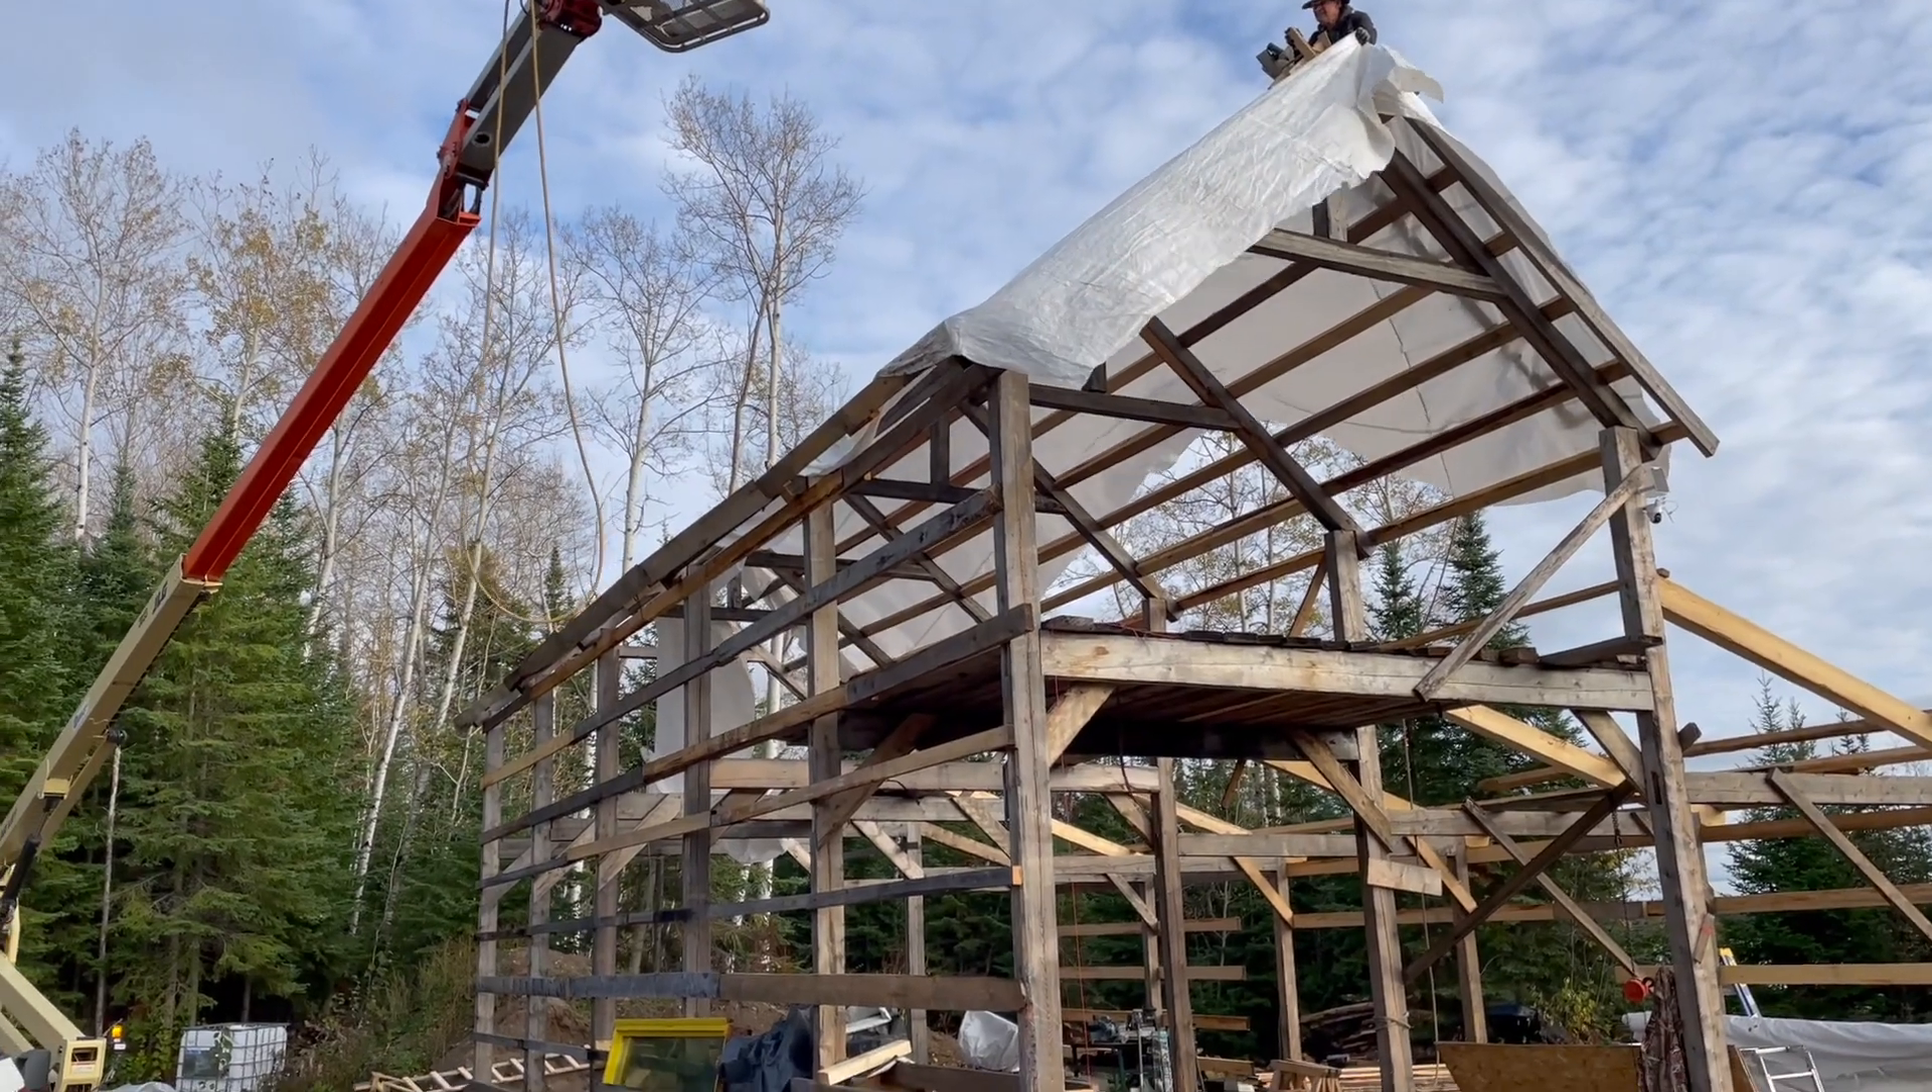The tarp is on it's not fully fastened and the first board is going up as the sheeting.